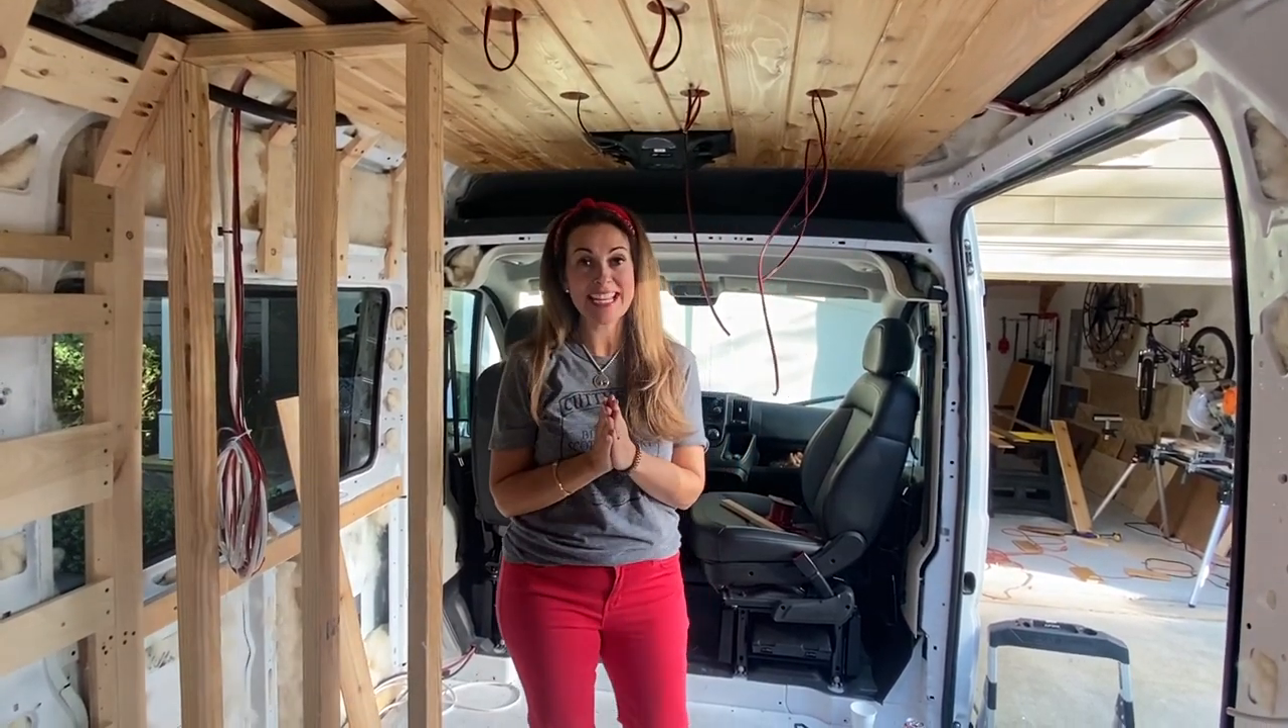We are done putting in the ceiling planks.